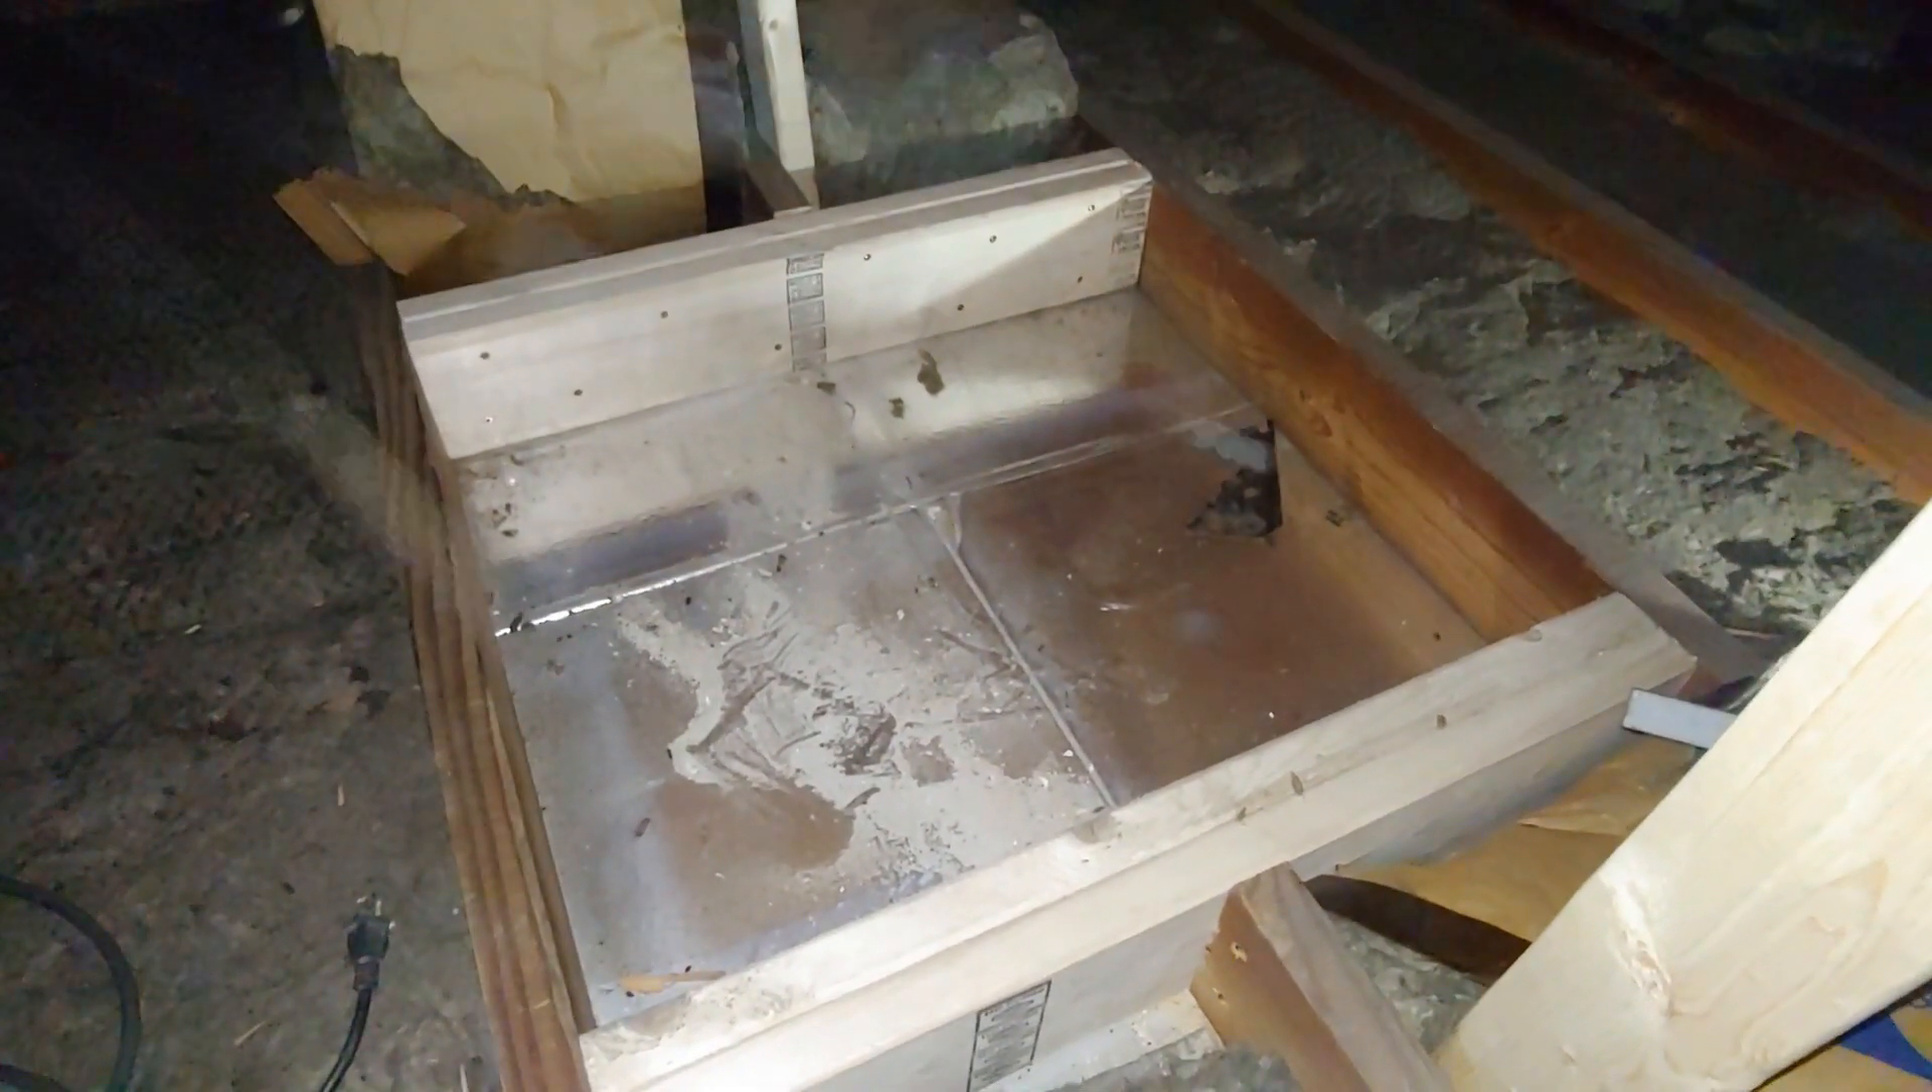Okay, so I just finished framing out the ceiling joists here.